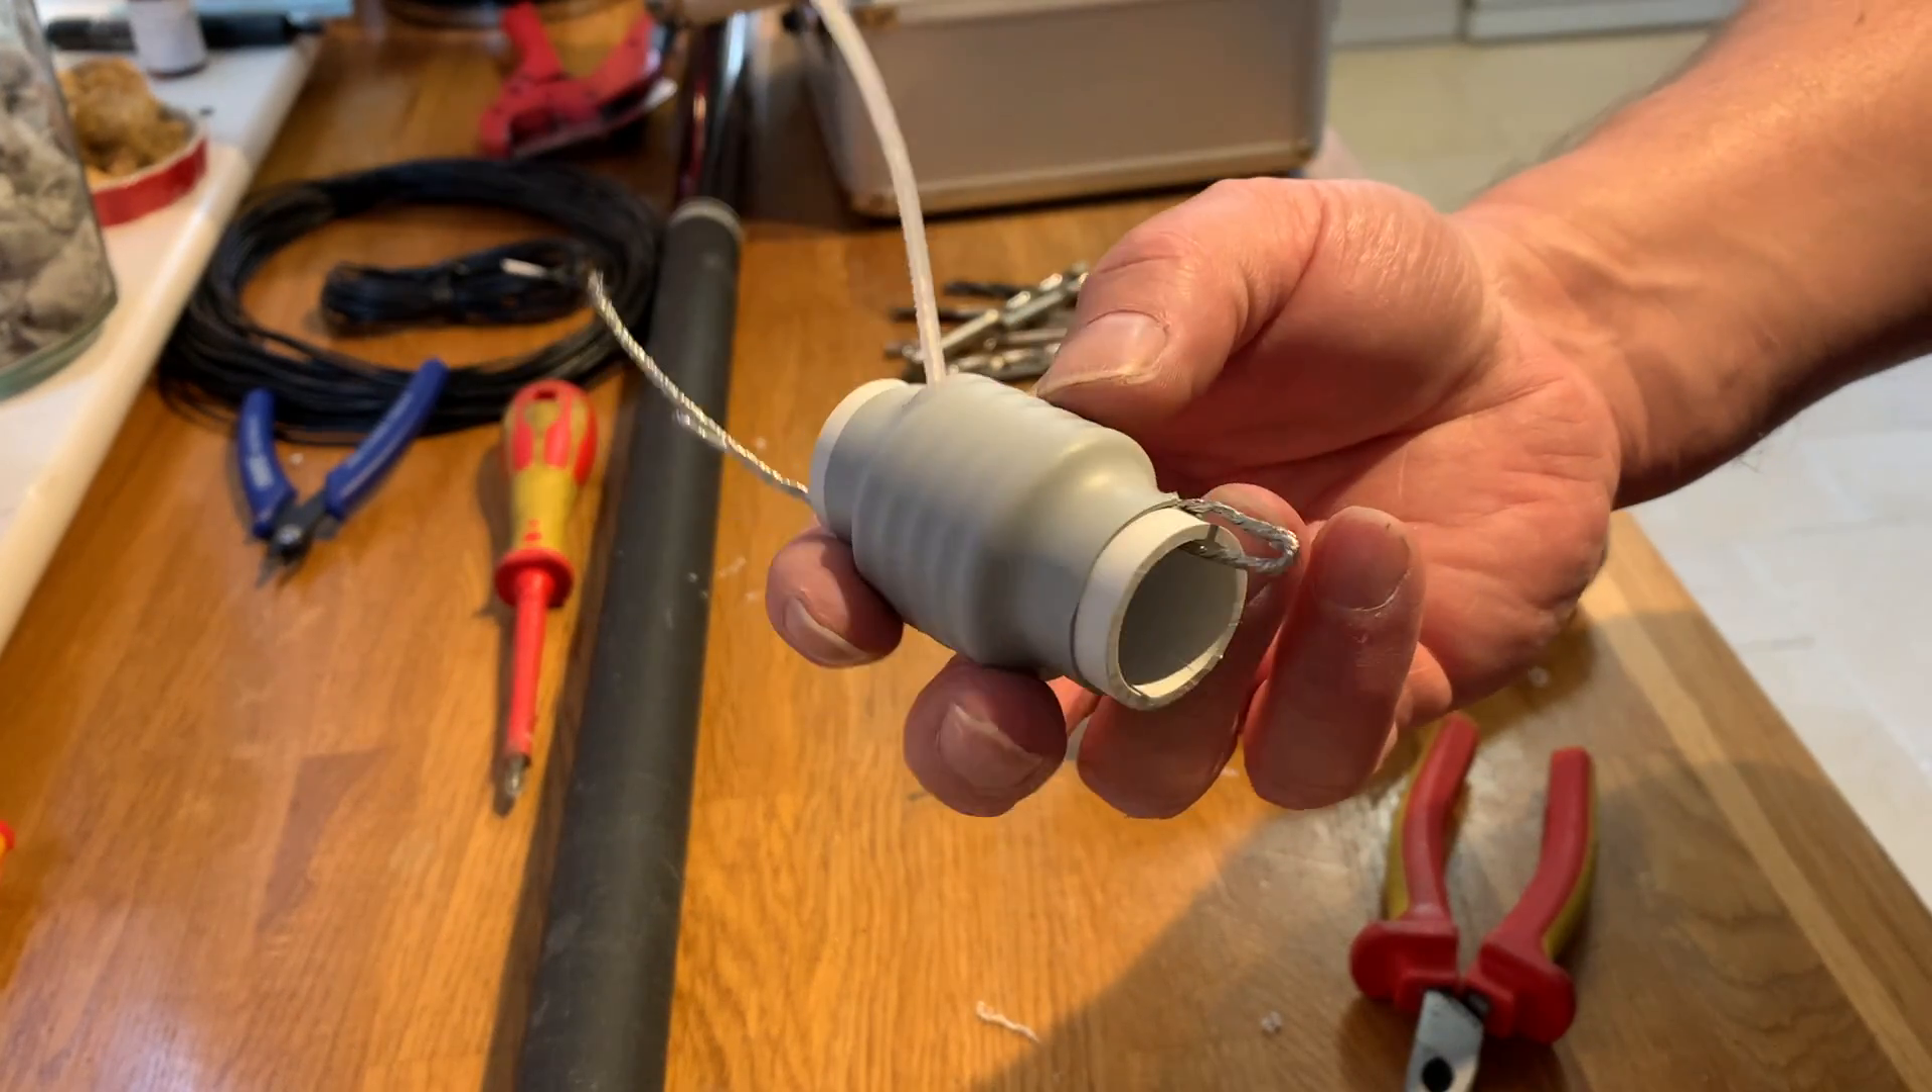Okay, so we've put some heat shrink on our coil, our trap.